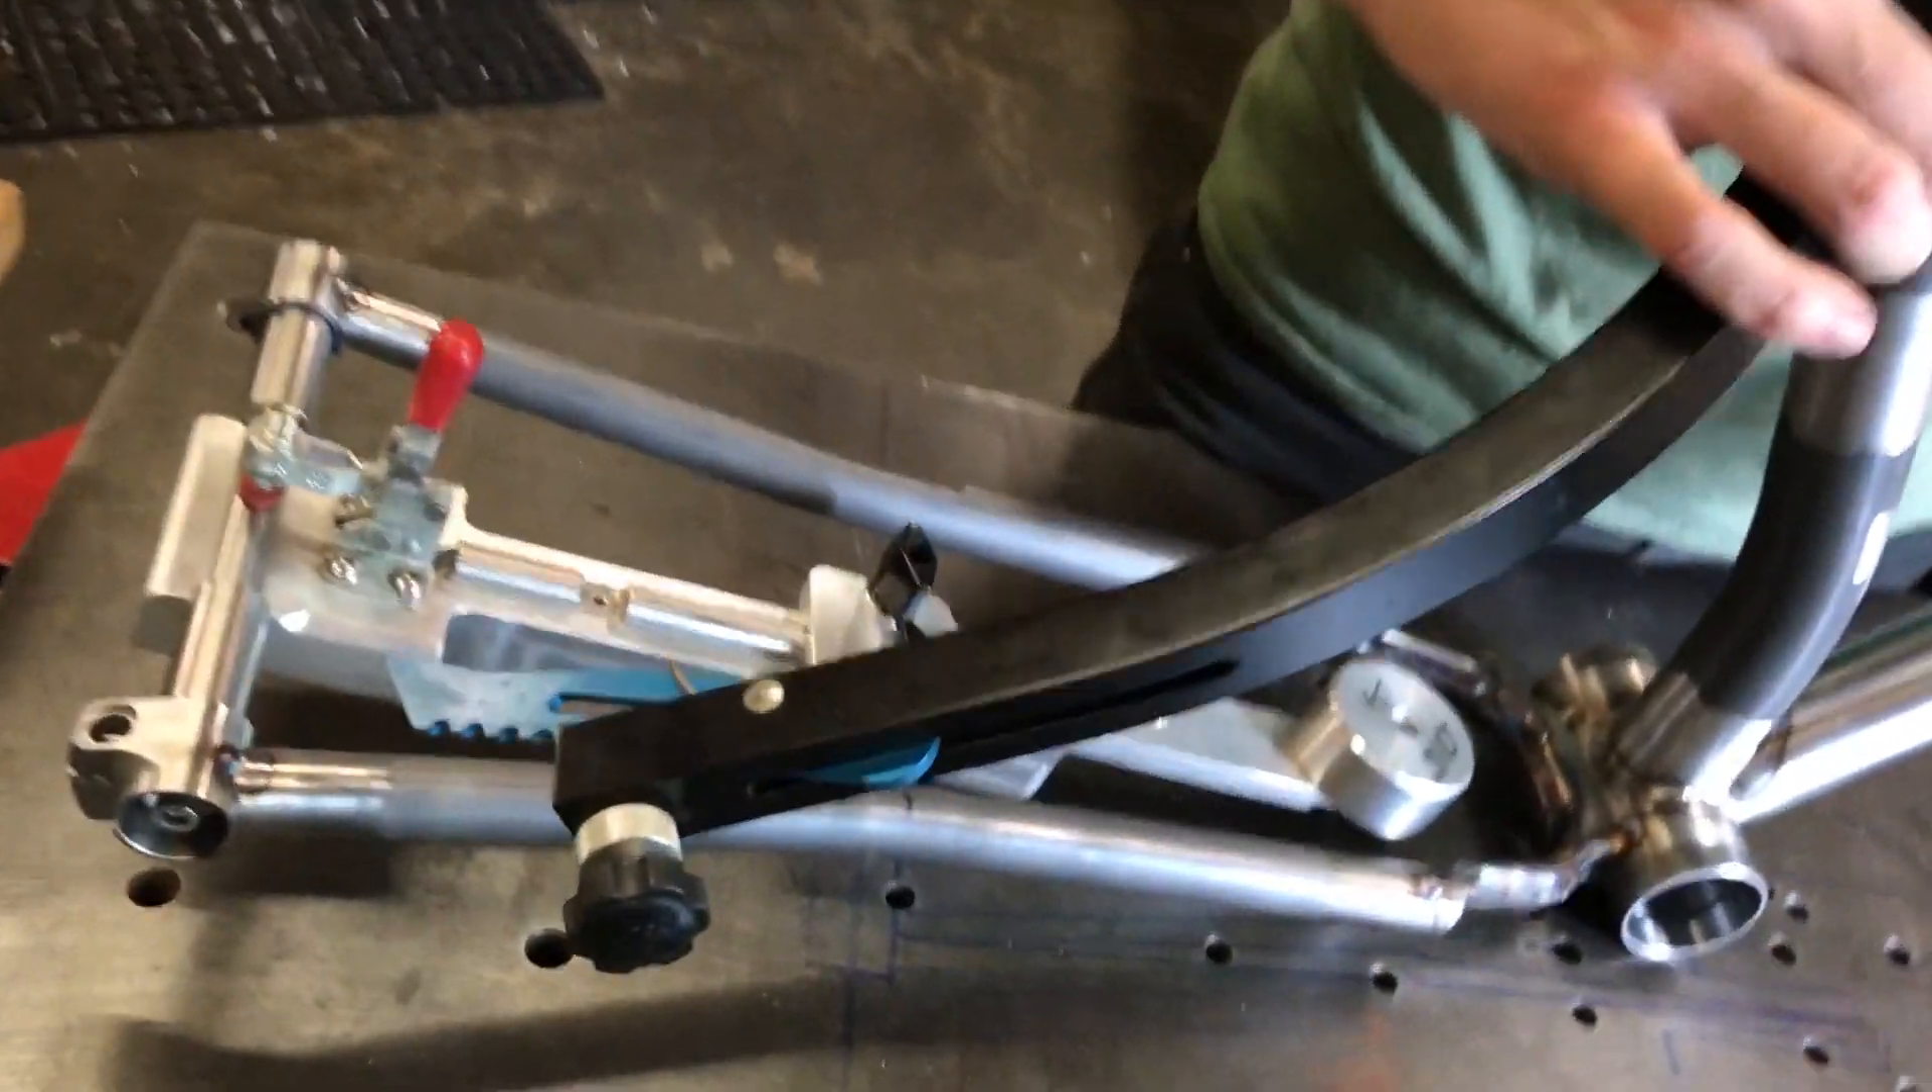And then you look at the little finger and it doesn't even reach the dropouts.